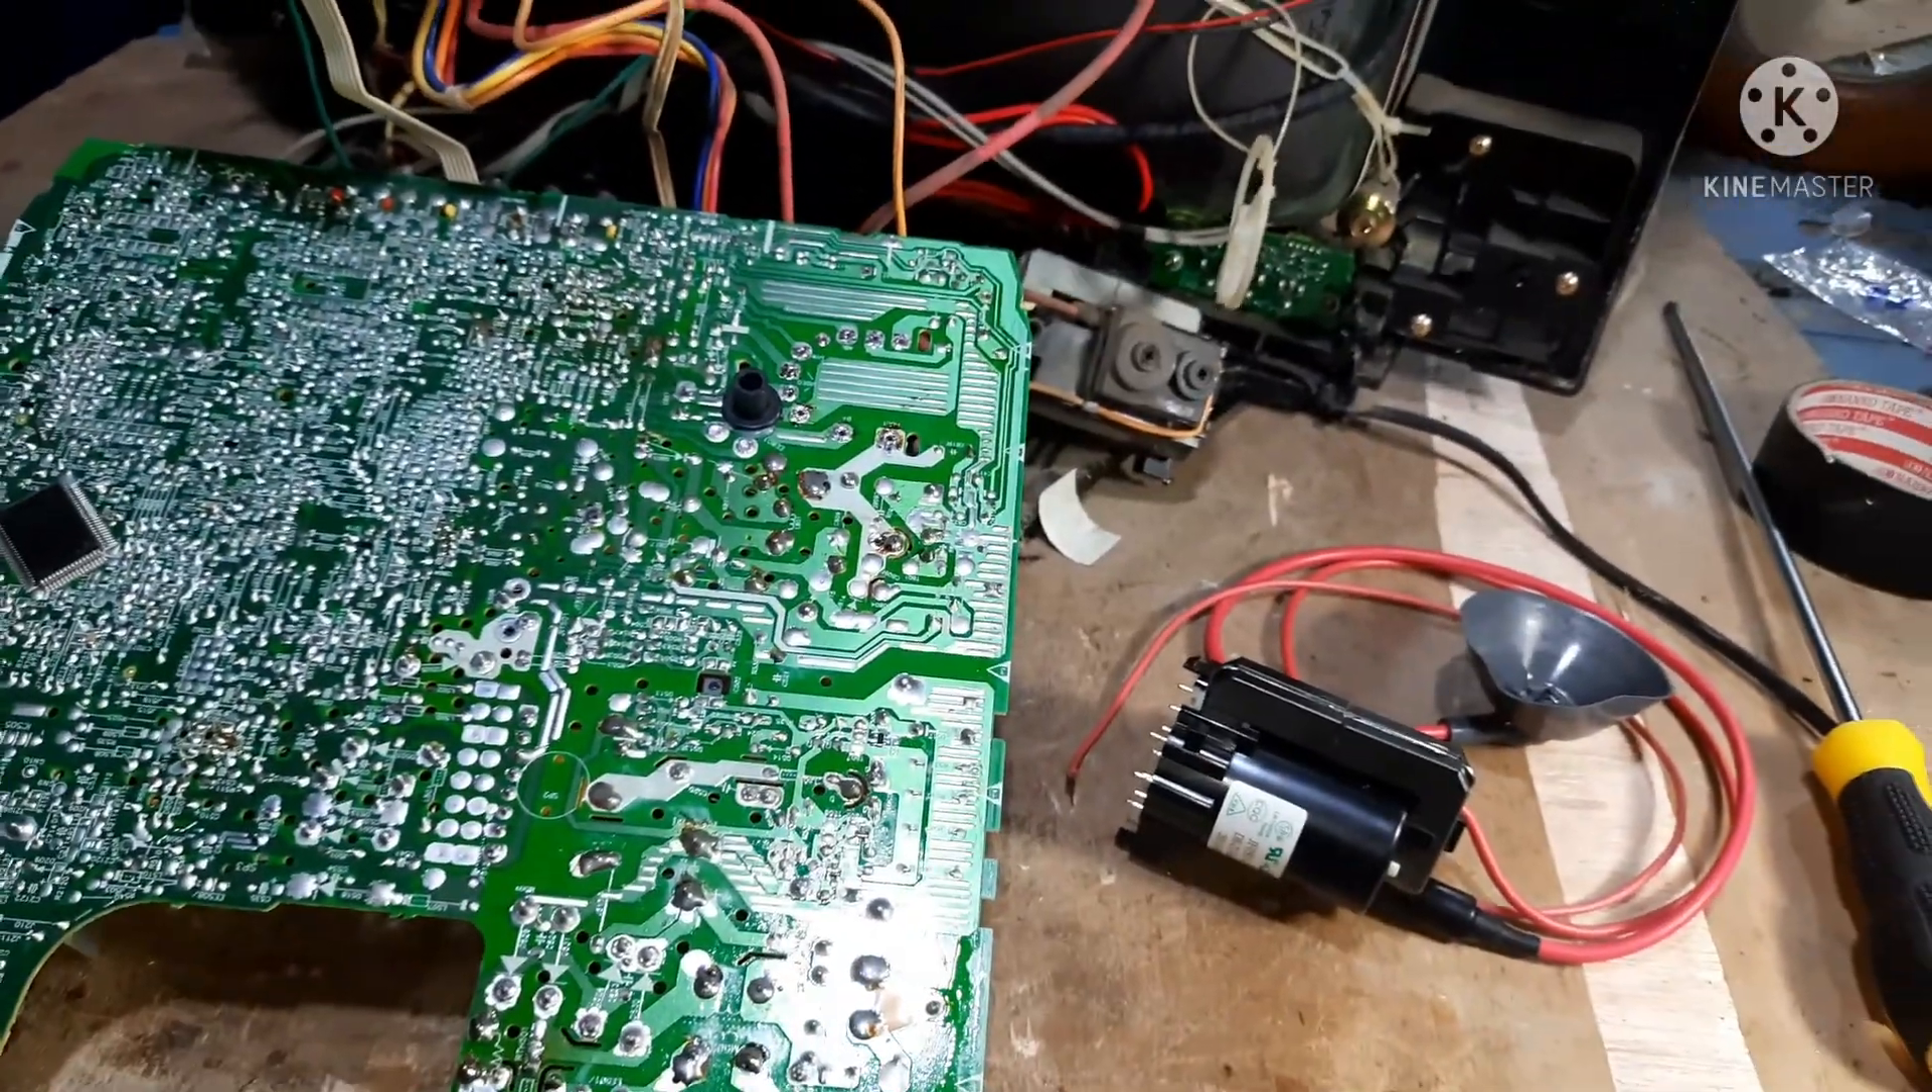Saya curiga dengan flyback ya ini sudah saya lepas.